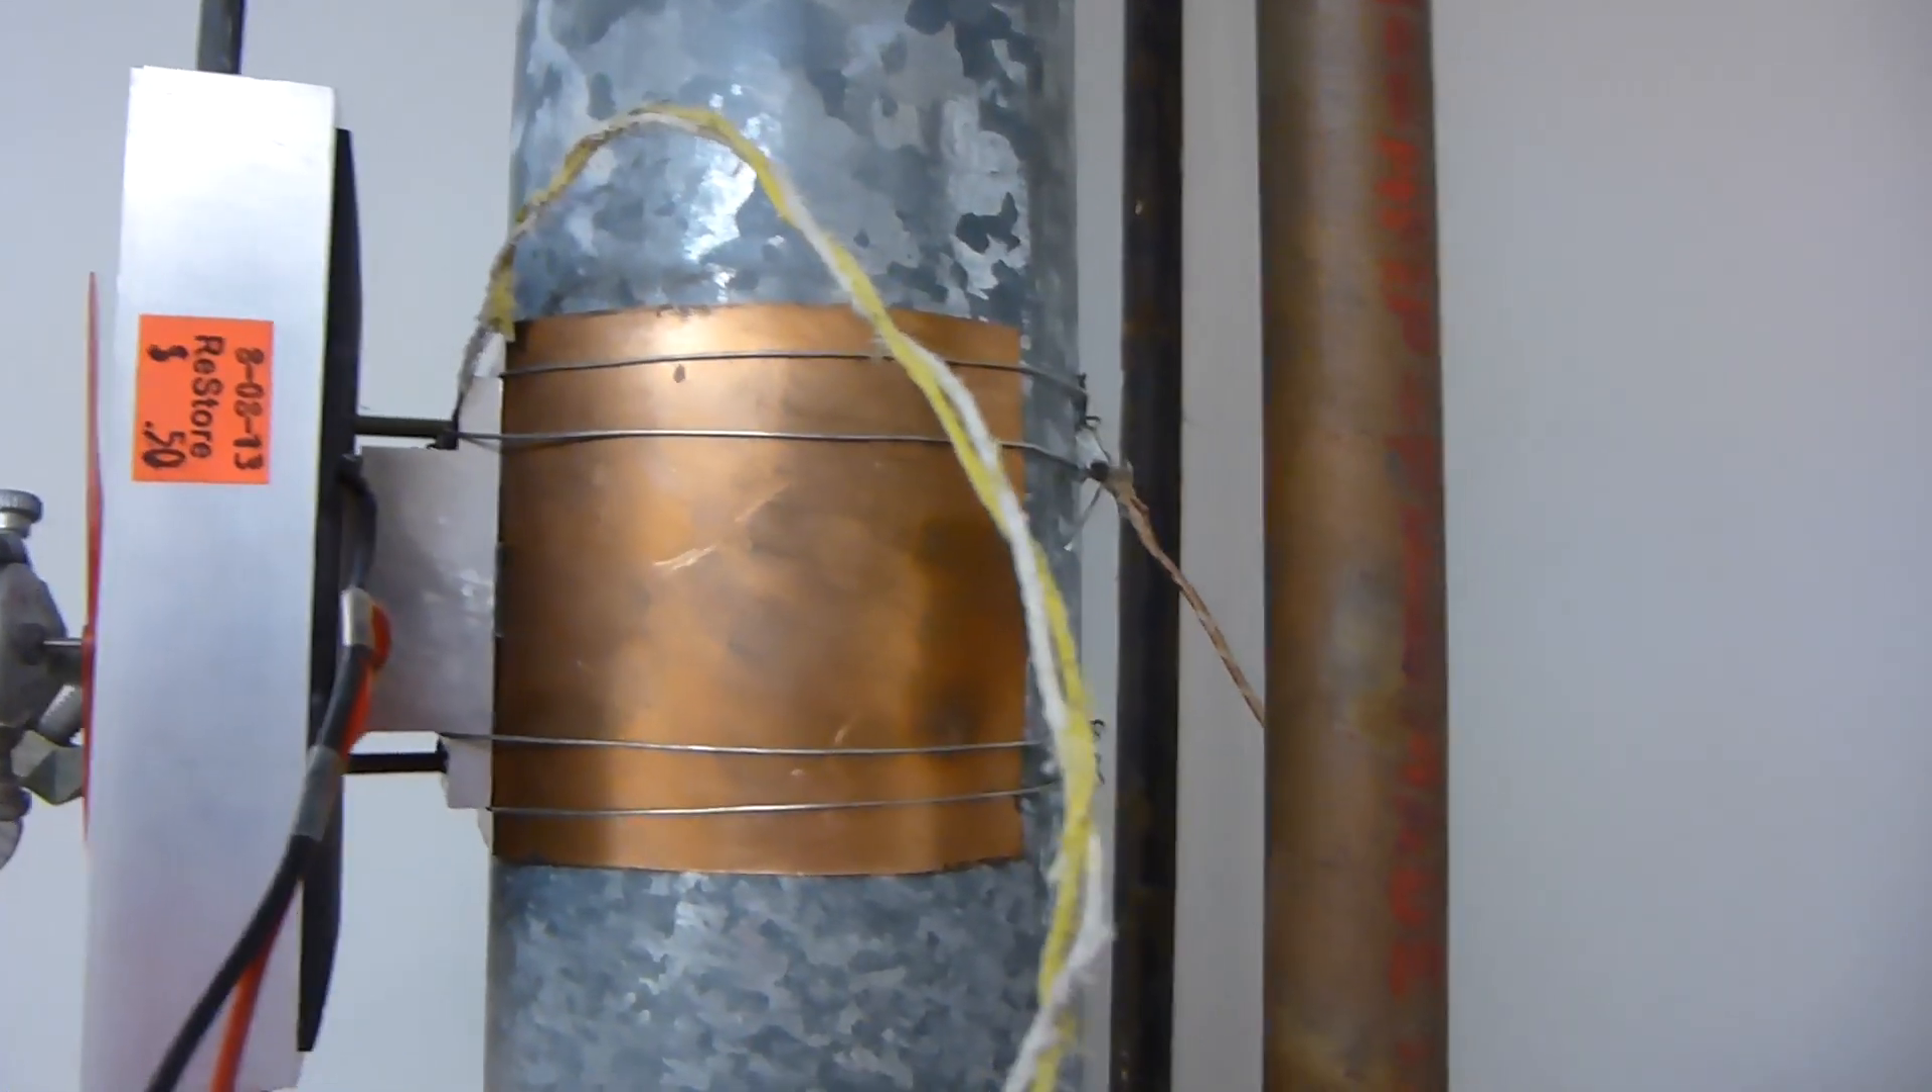And then I just kind of wrap some wire around the flue and that kind of holds the copper on there.